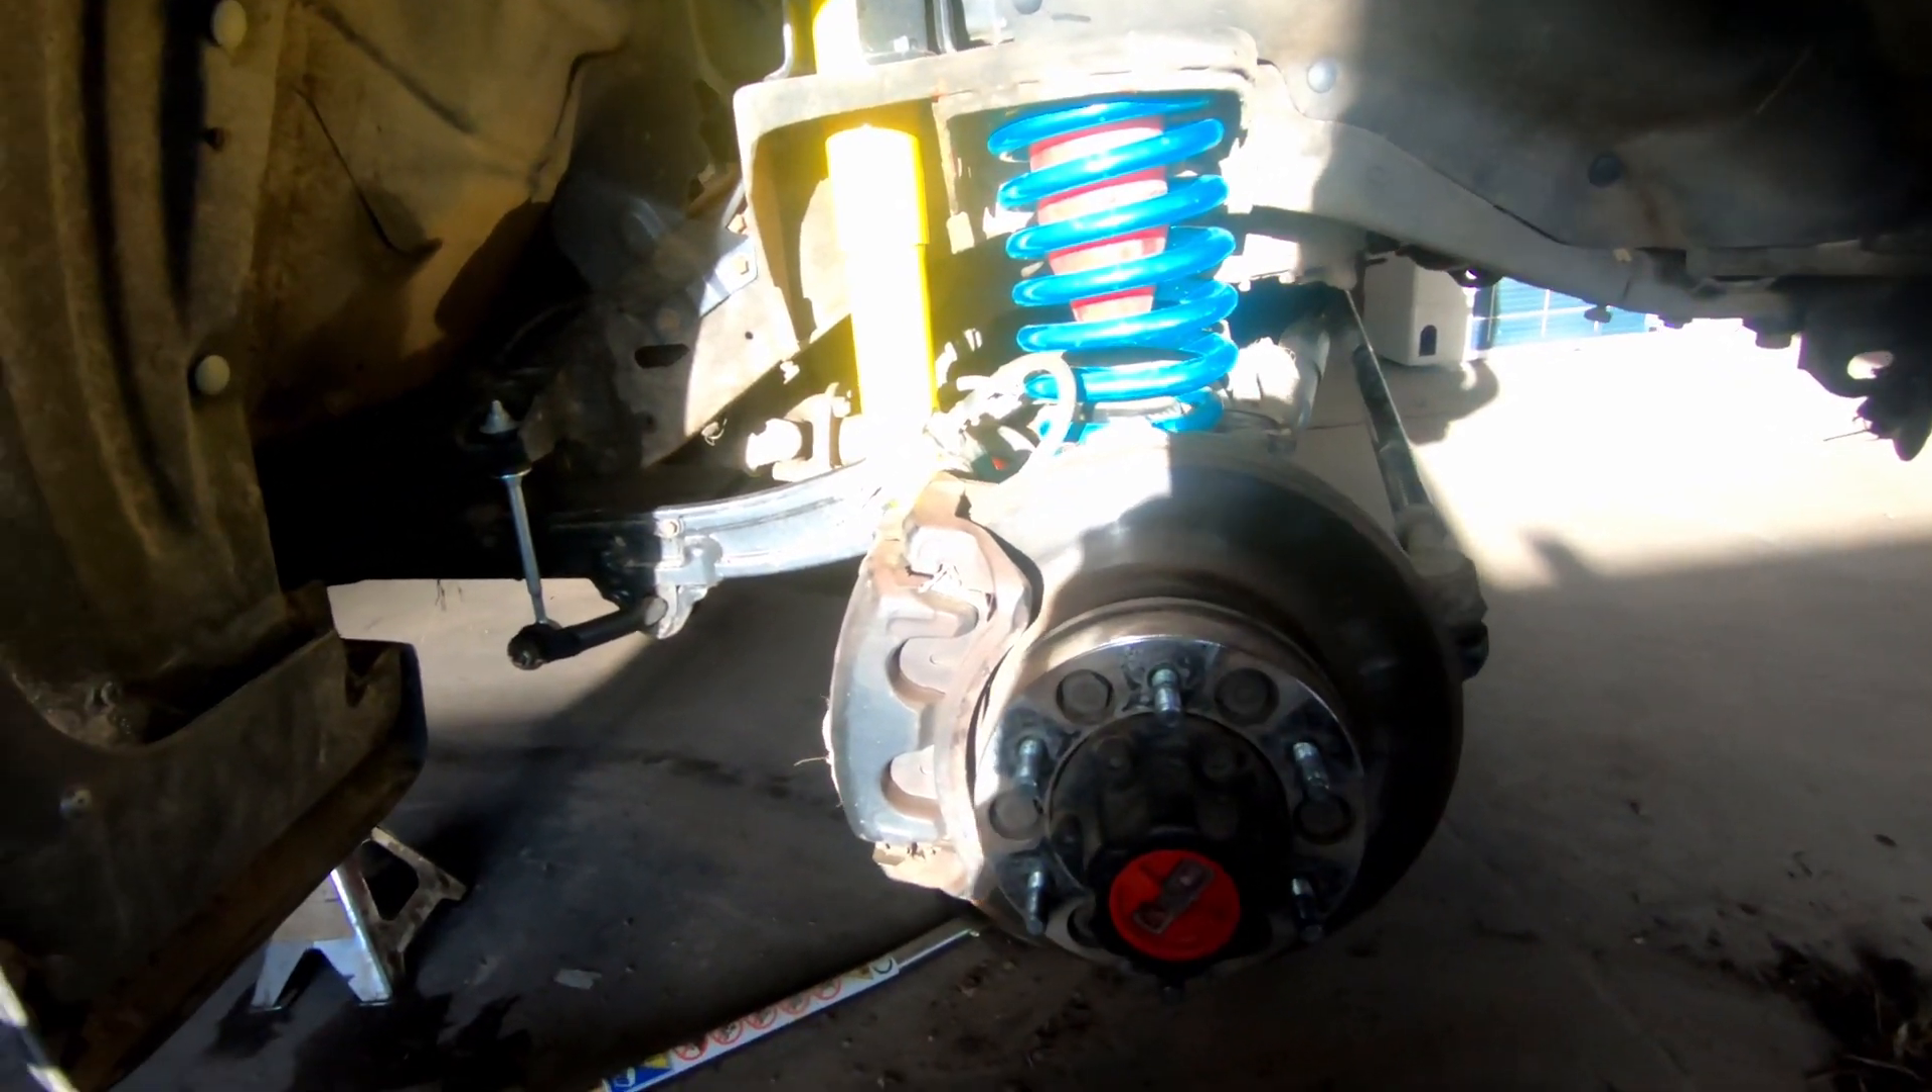Sprężyna siedzi. Amortyzator siedzi. Tylko poskręcać teraz.